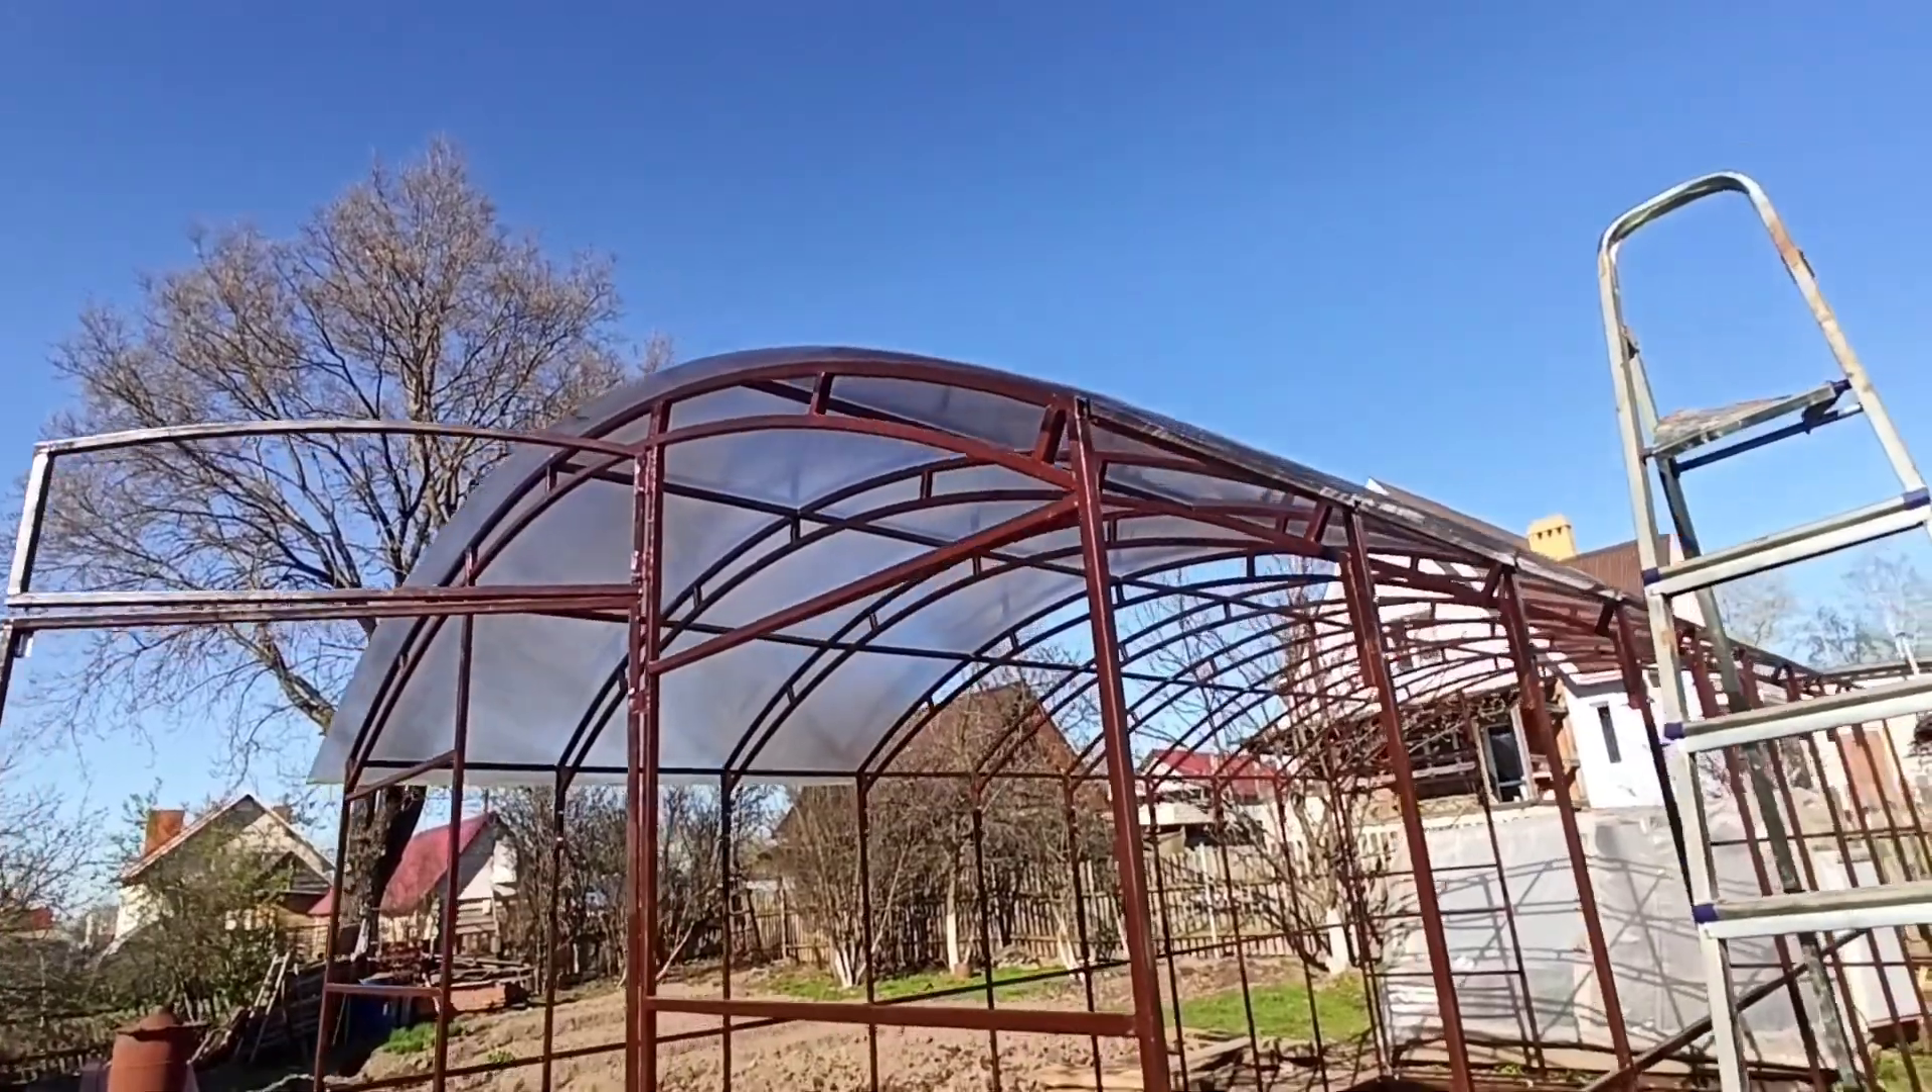Ну вот он первый листик на крыше лег.